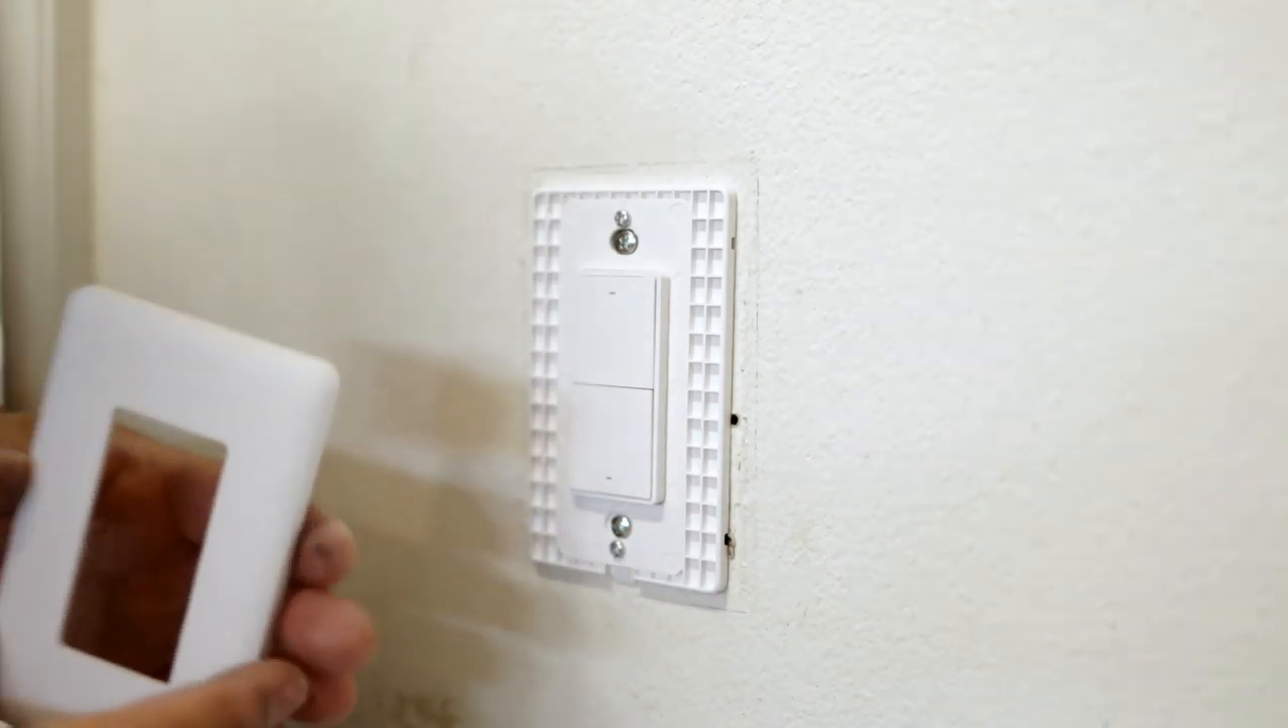And lastly, all we need to do is pop the front face plate on there.